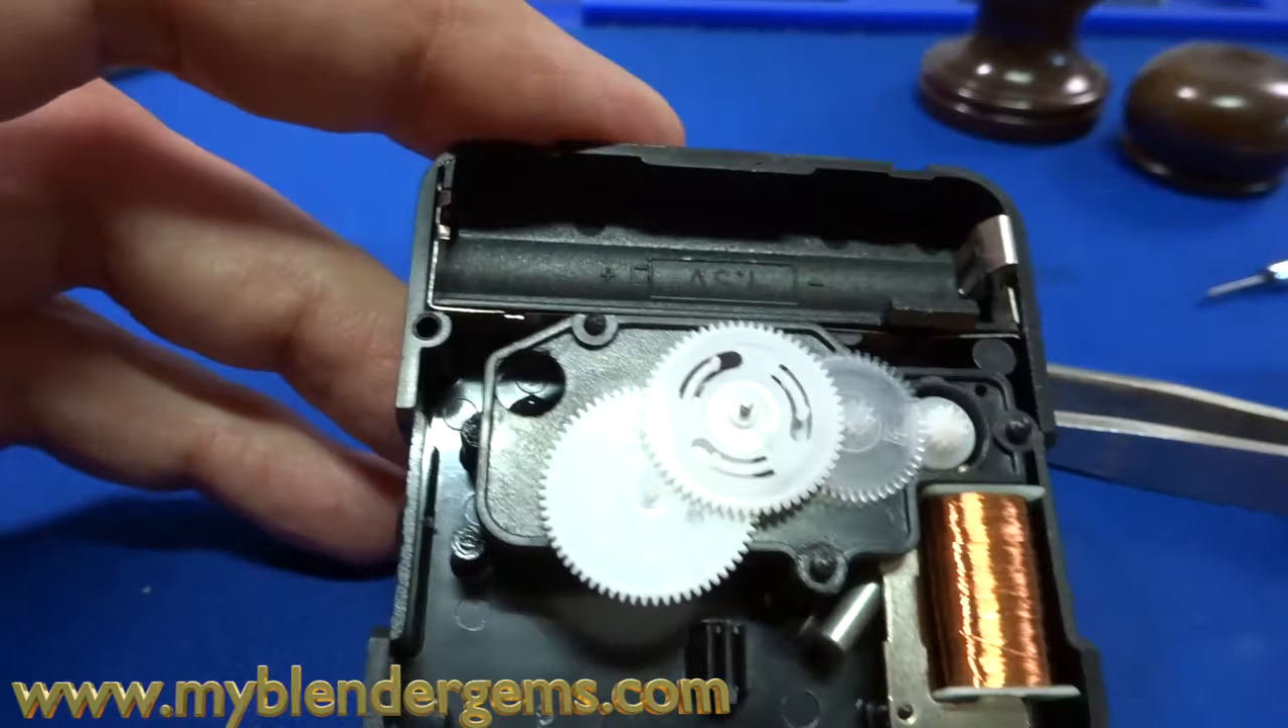Okay, so our clock is reassembled and now we just have to put the cover back on.